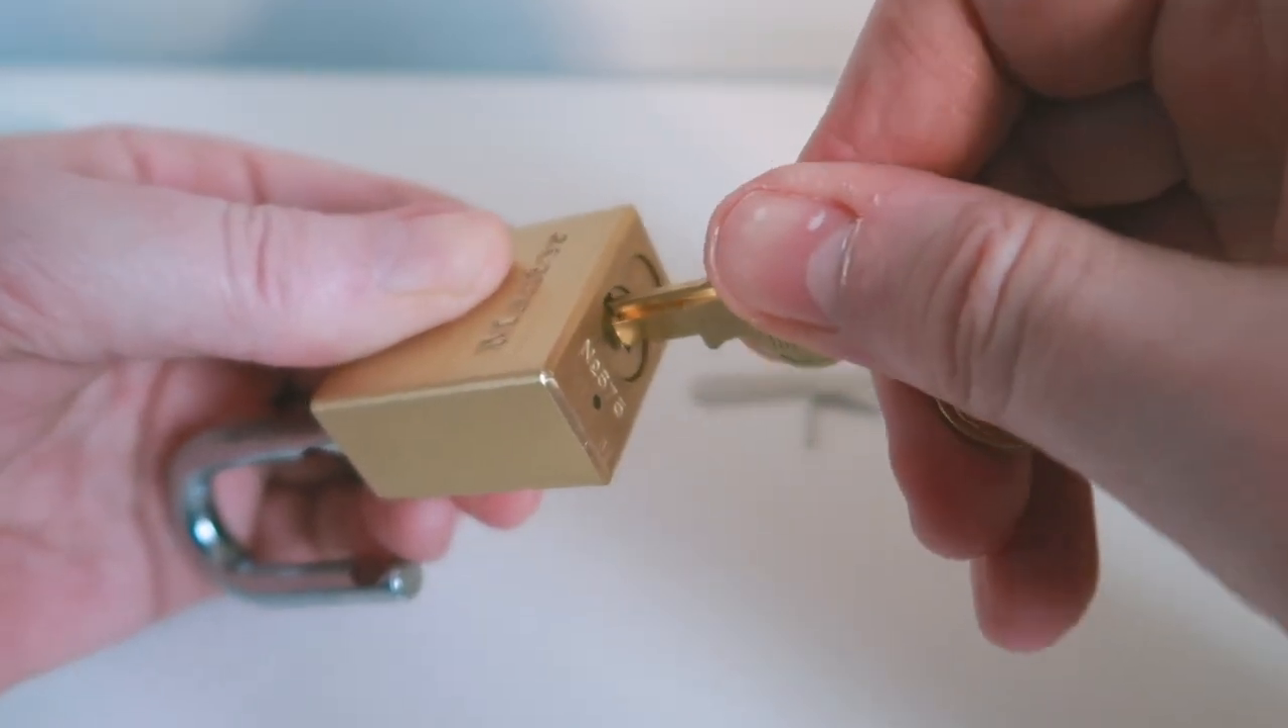As you can see the key now does not go all the way in.